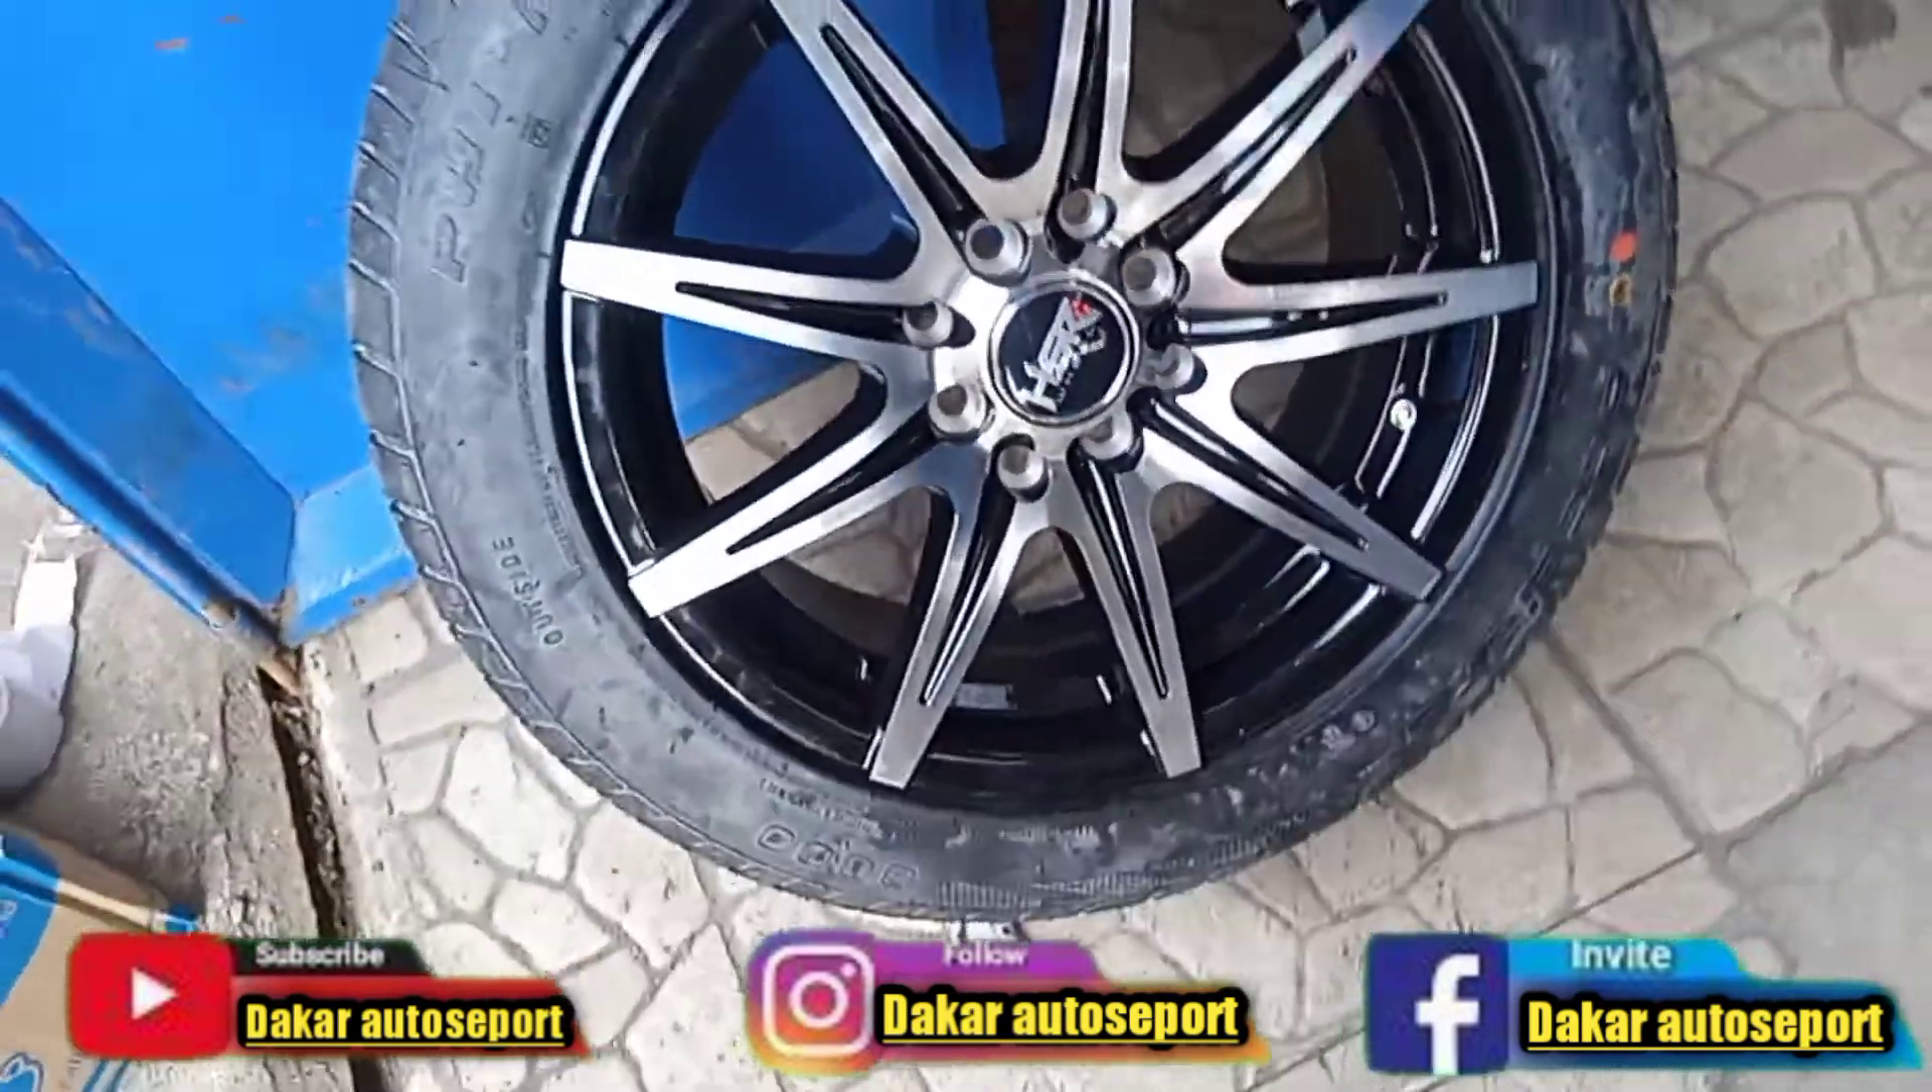Oke ini dia yang sudah terpasang ban ke velg nya guys.